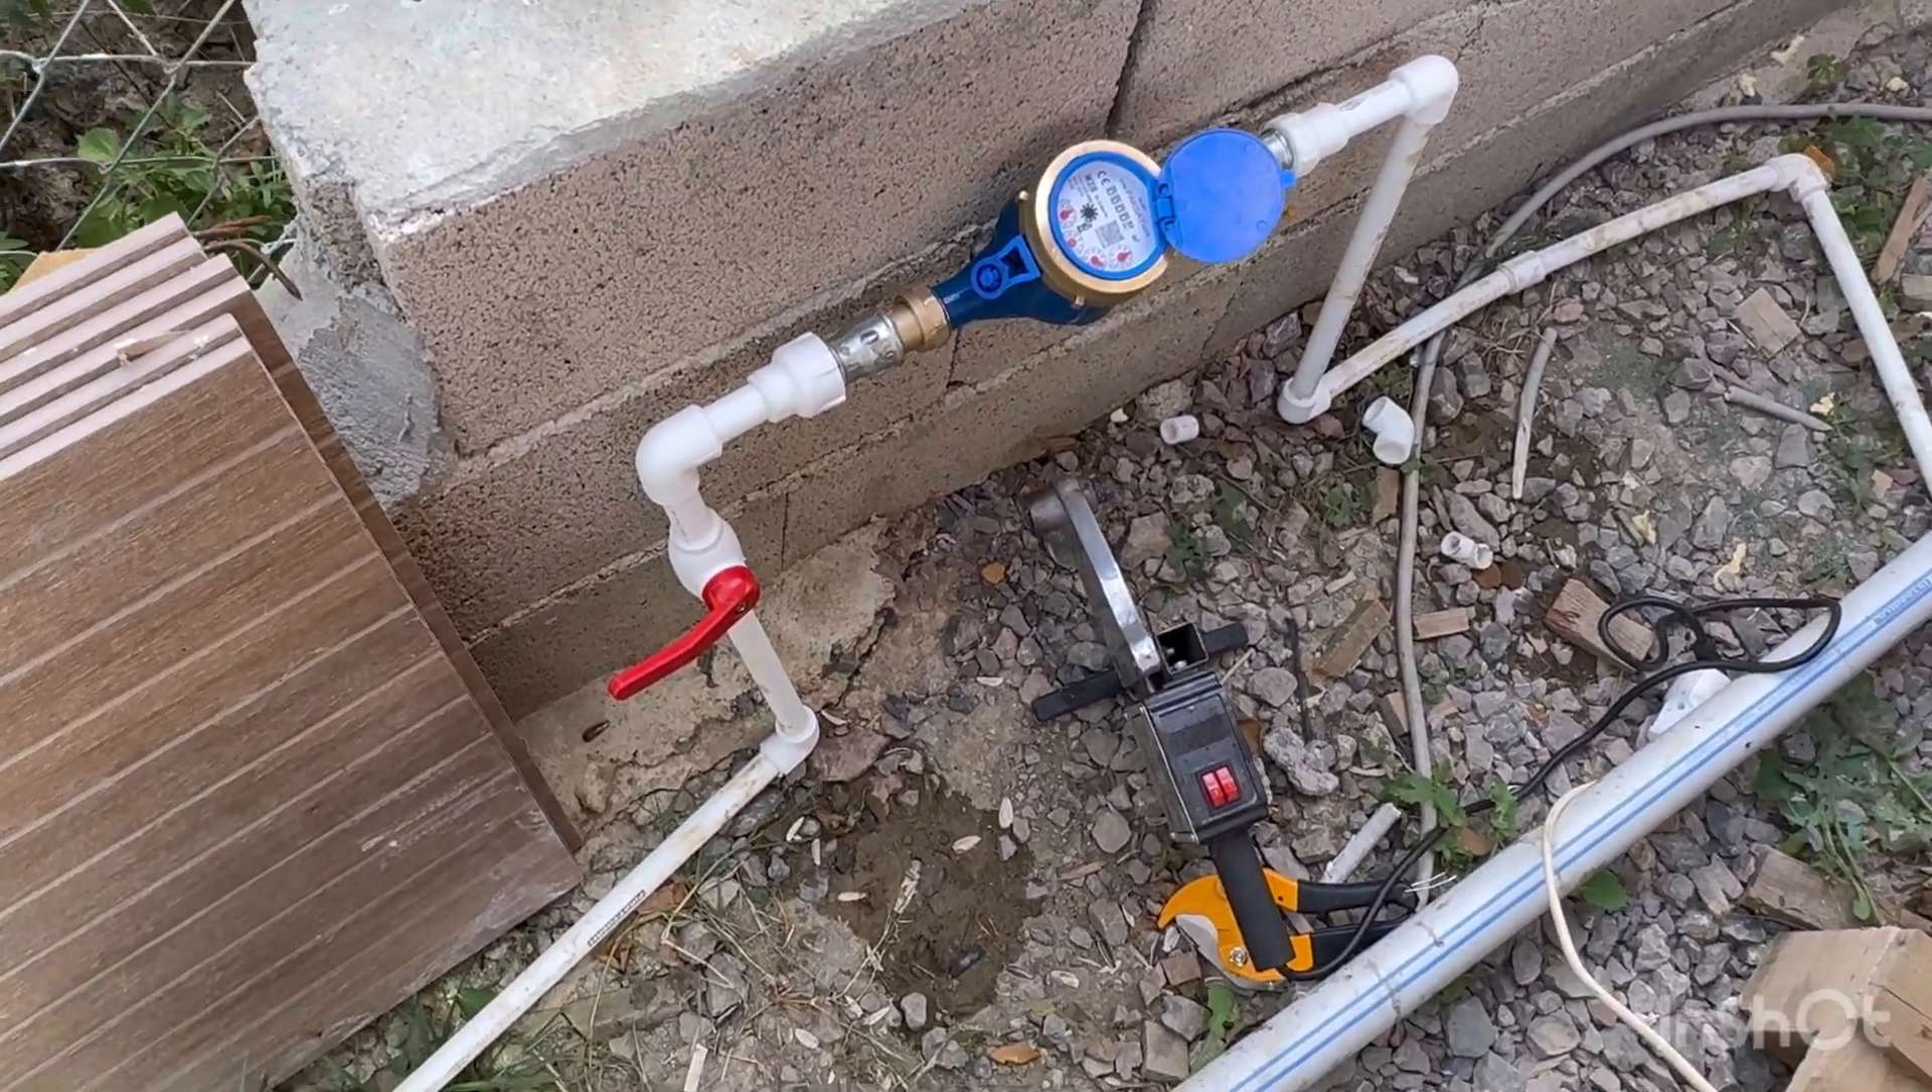Arkadaşlar su saatimizi taktık Bu ana borumuz Komşudan gelen borumuz.